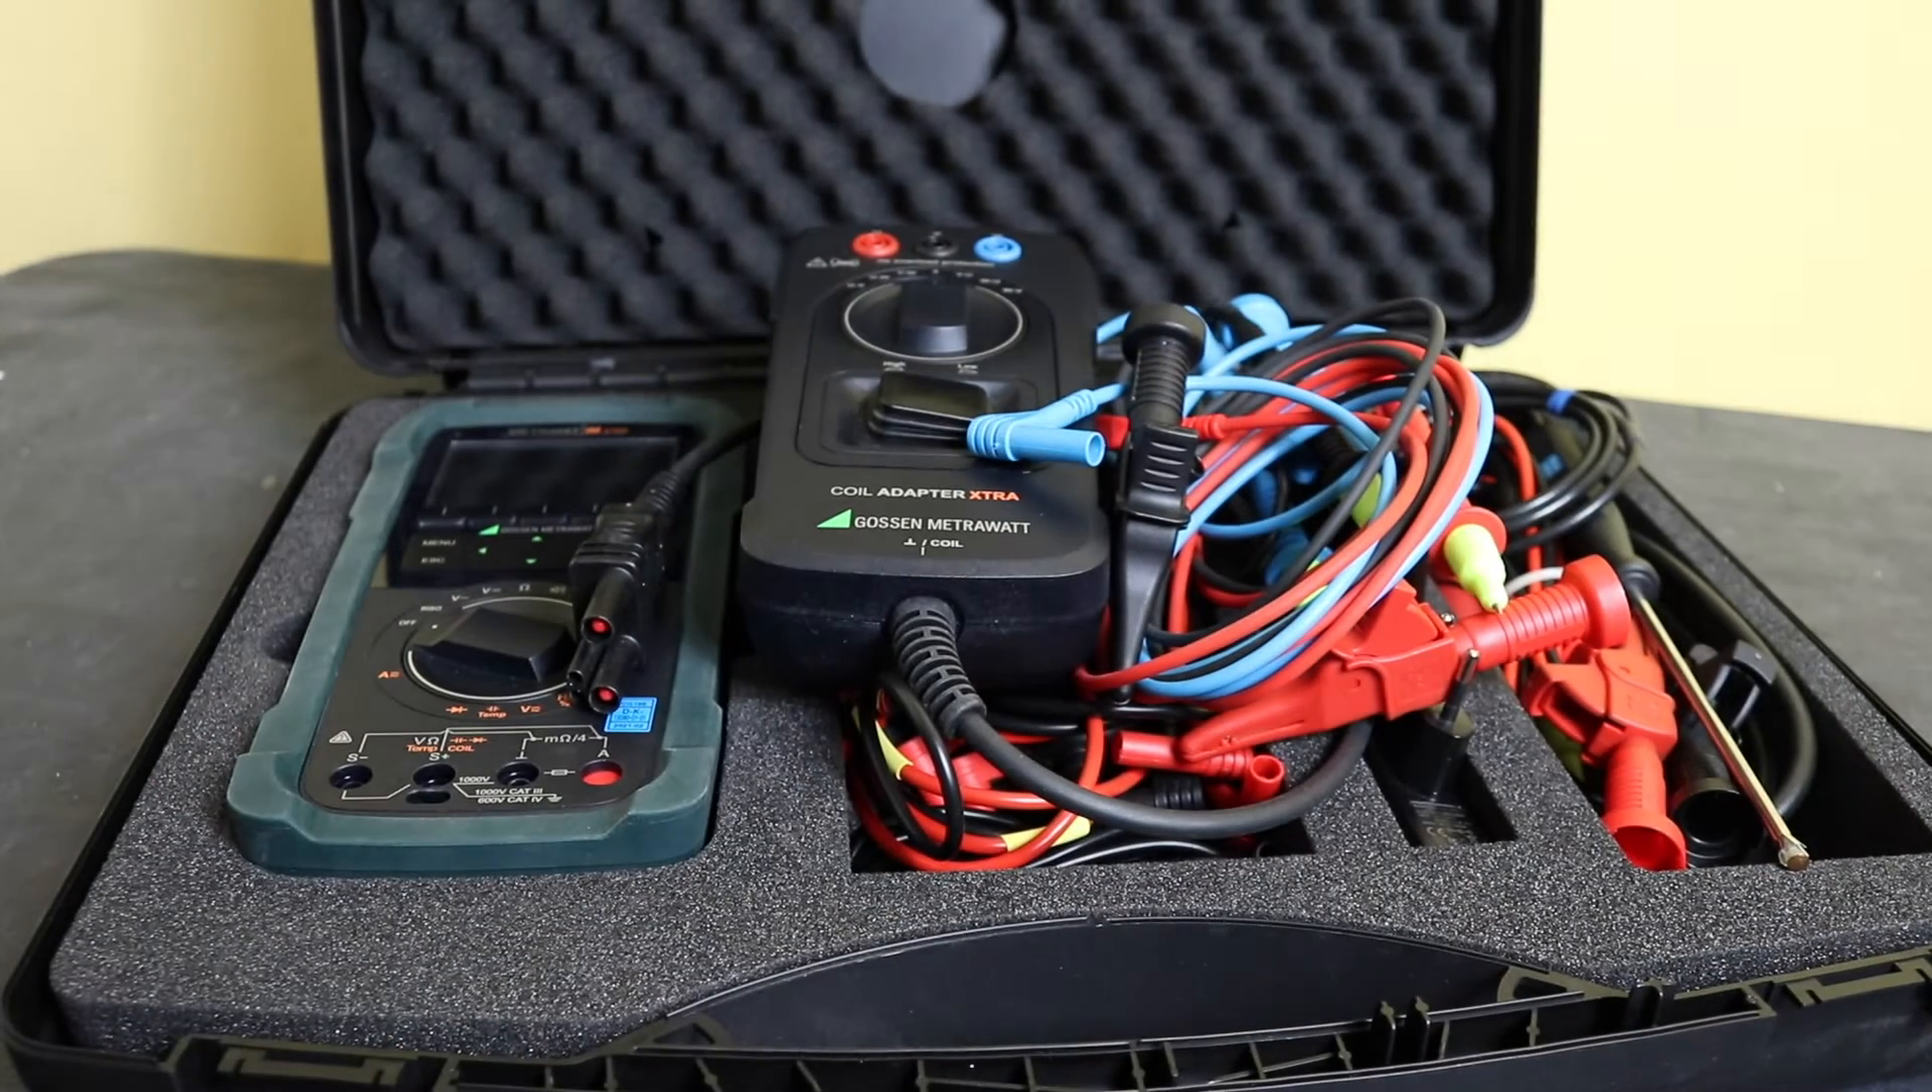That leaves you with this great big box here in the form of the coil adapter and the three phase test lead set which kind of doesn't fit too well inside the box does it.